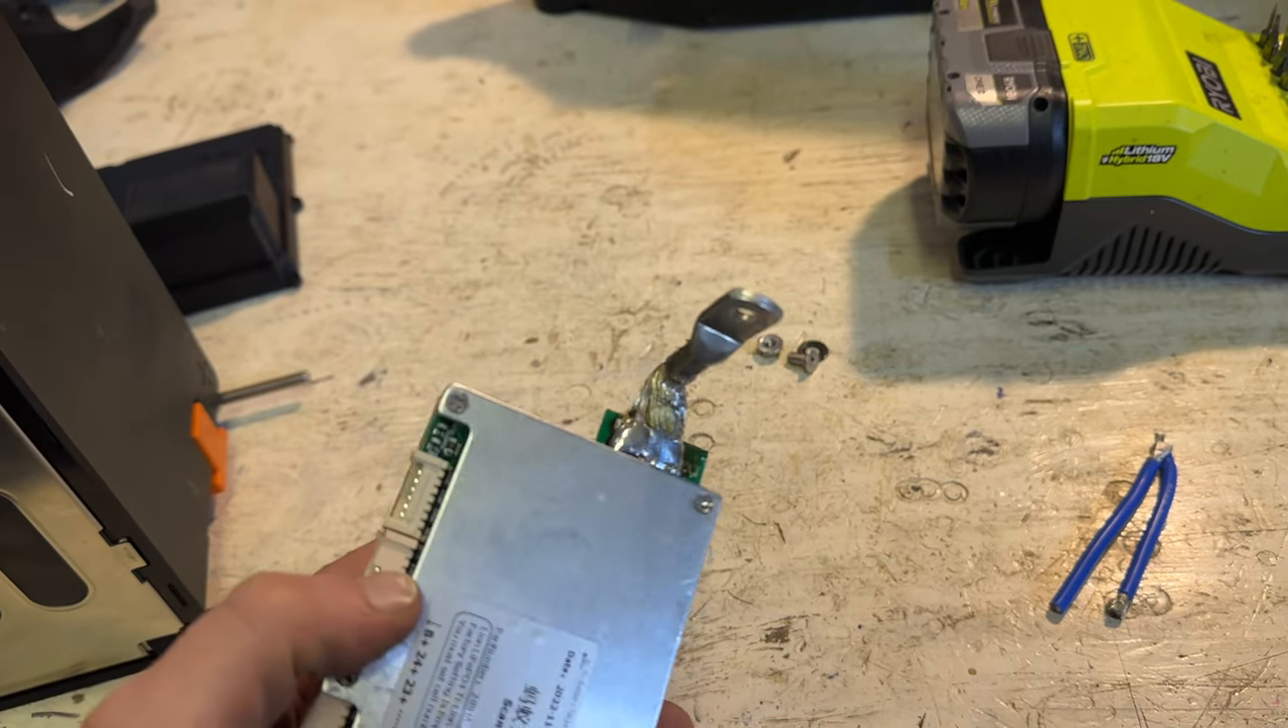Here I've removed the B minus wires from the BMS and I've soldered on this new B minus connector and I didn't film this because it was such a pain.